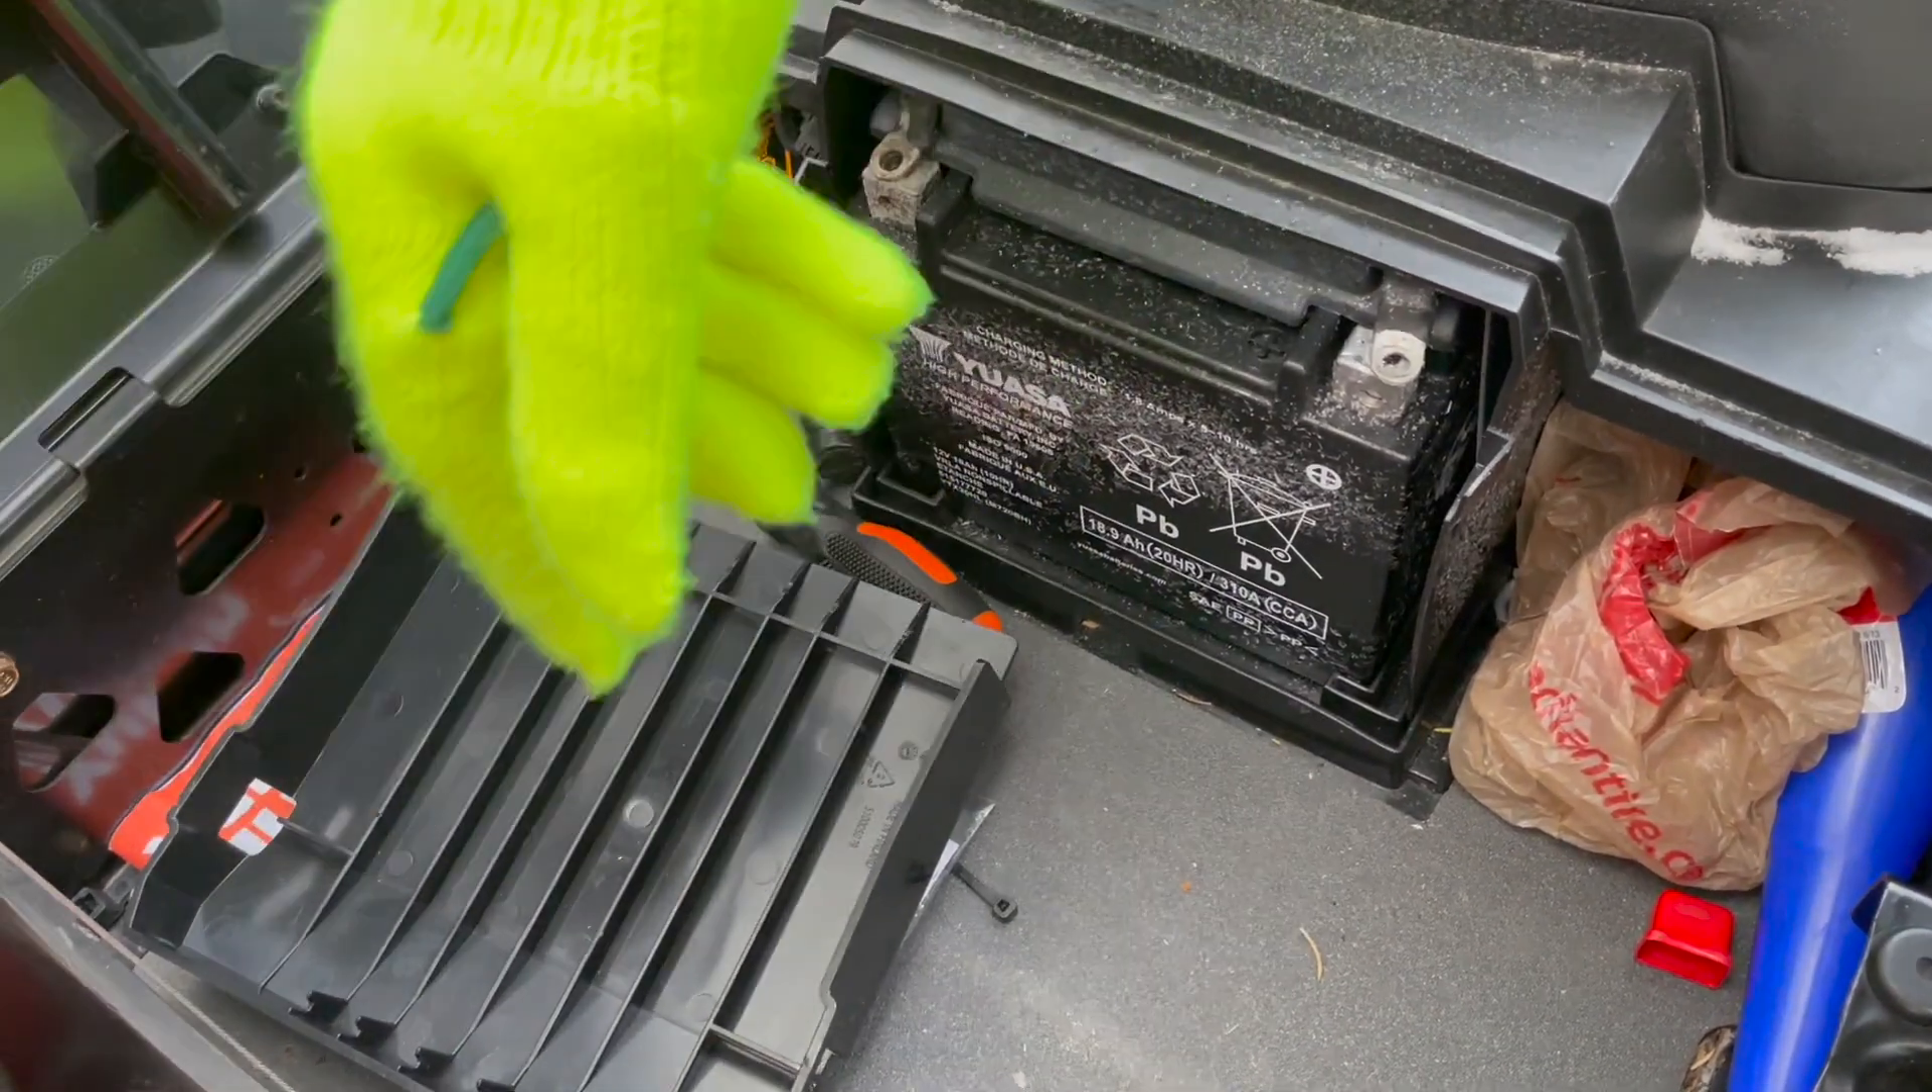So the battery fits in this little place, sort of under the seat.